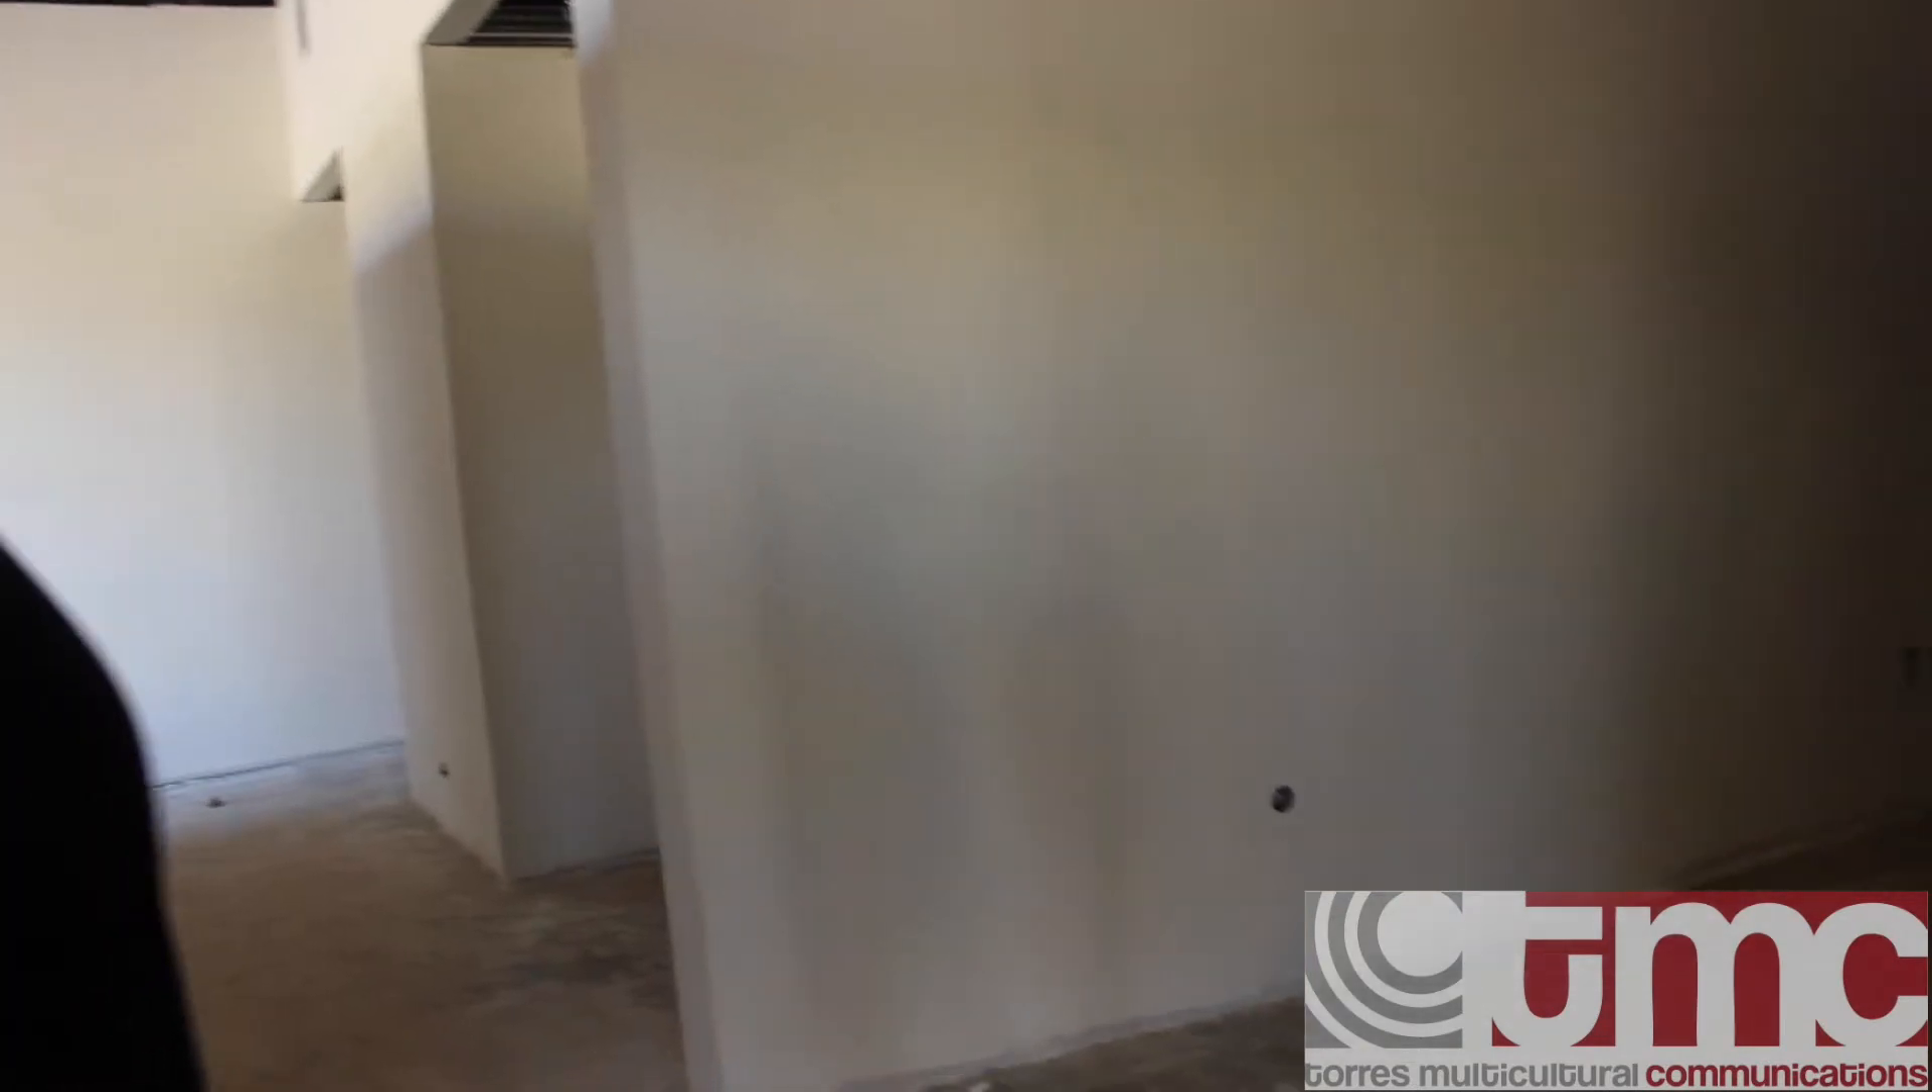We've got the walls that are completely finished. All the drywall is in.